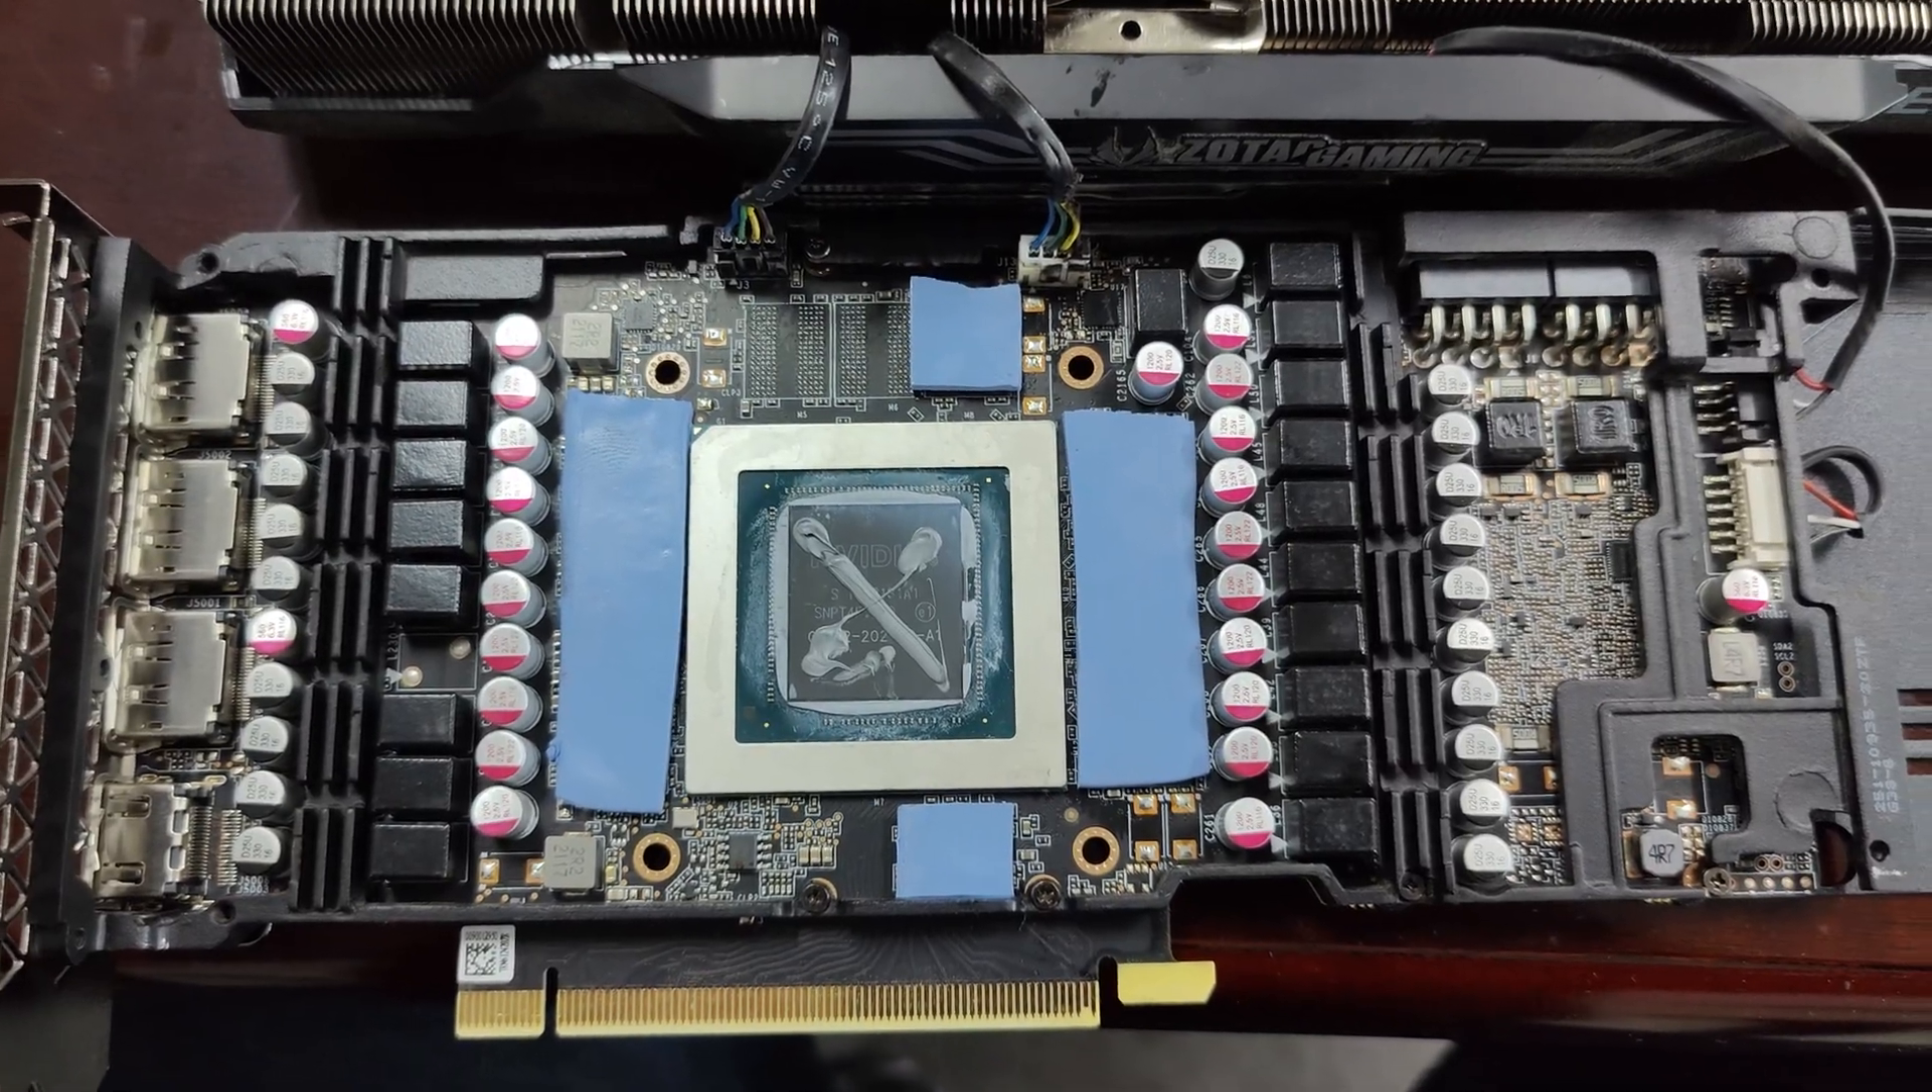Thermal pads have been replaced. Got our new ones on here.